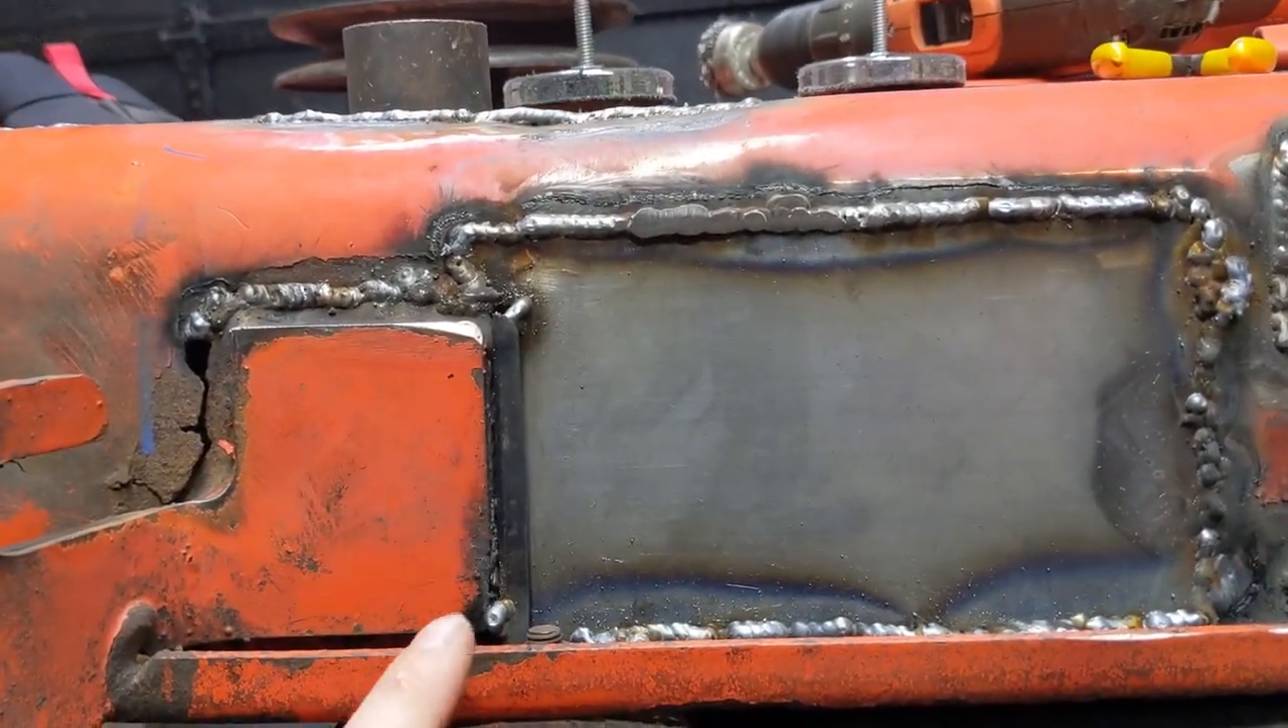All right so the plate is welded in.